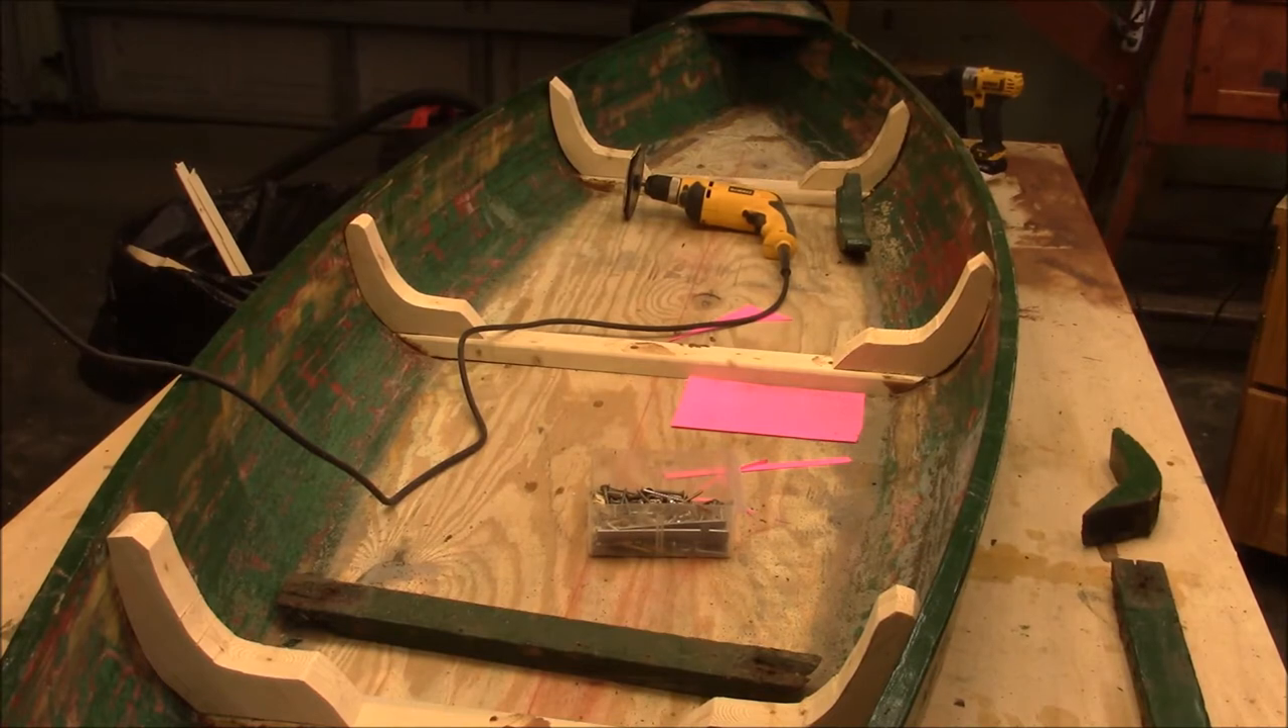Well i got all those uh side ribs in uh each one has to be custom fit because of the curving and converging sides.